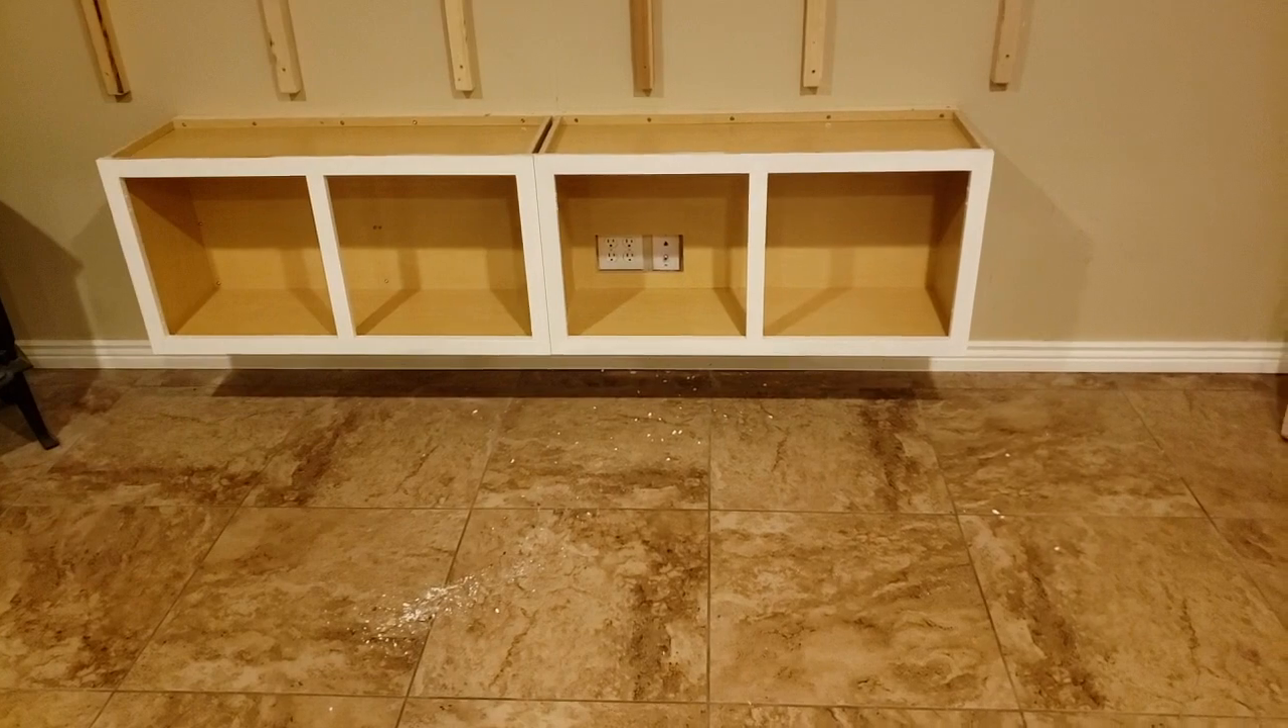All right. I got both of the cabinets painted and mounted on the wall.